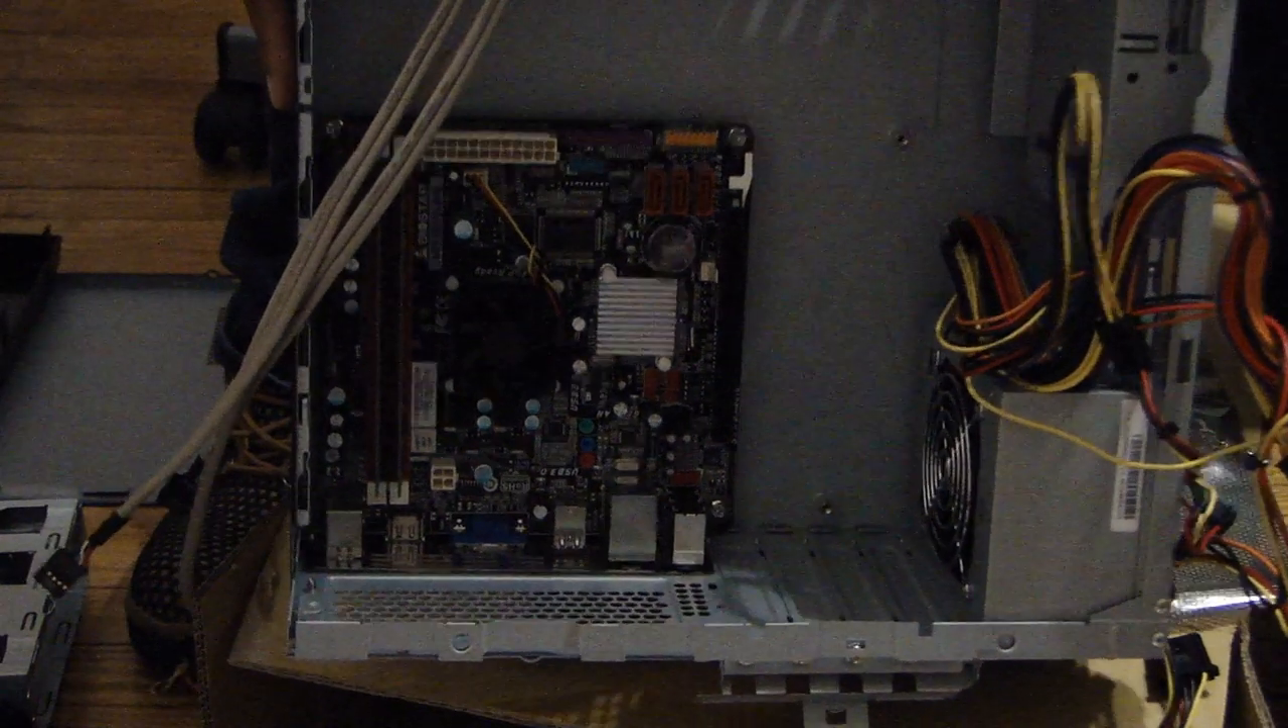I have the motherboard inside the case as you can see.